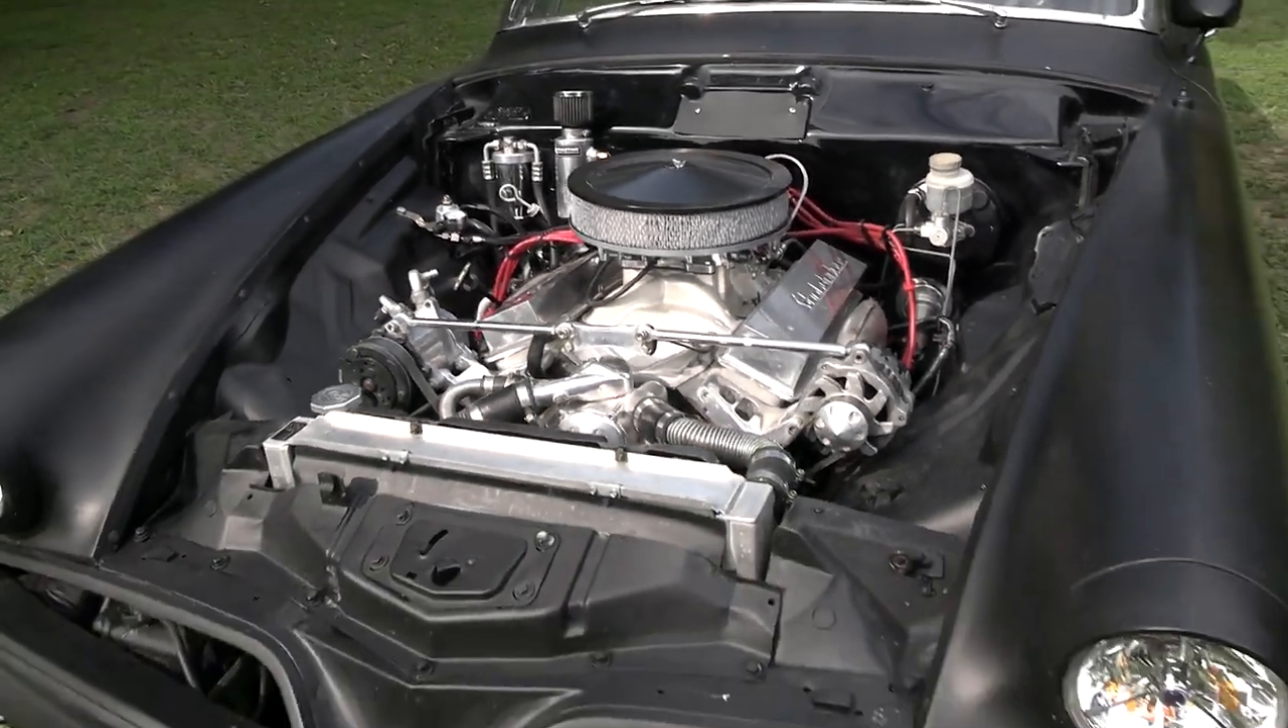As you can tell, obviously I don't have a hood on it yet.